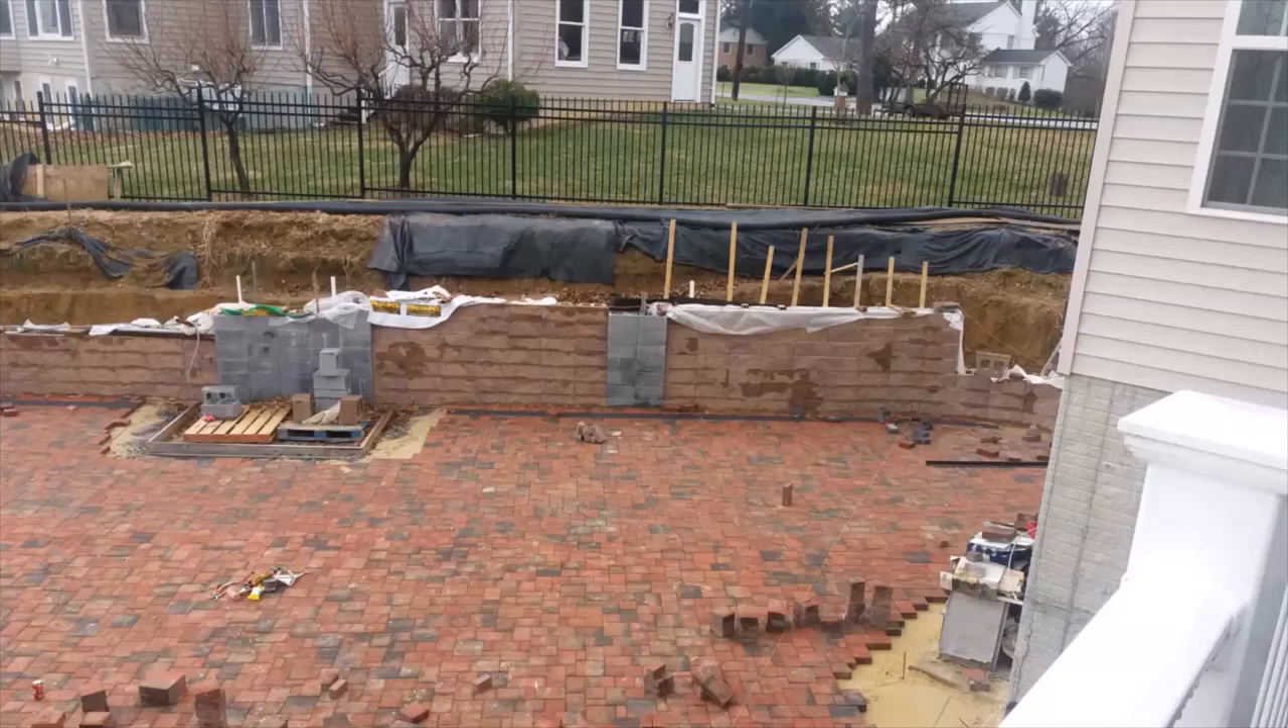Pavers look great but we still need to finish the wall.